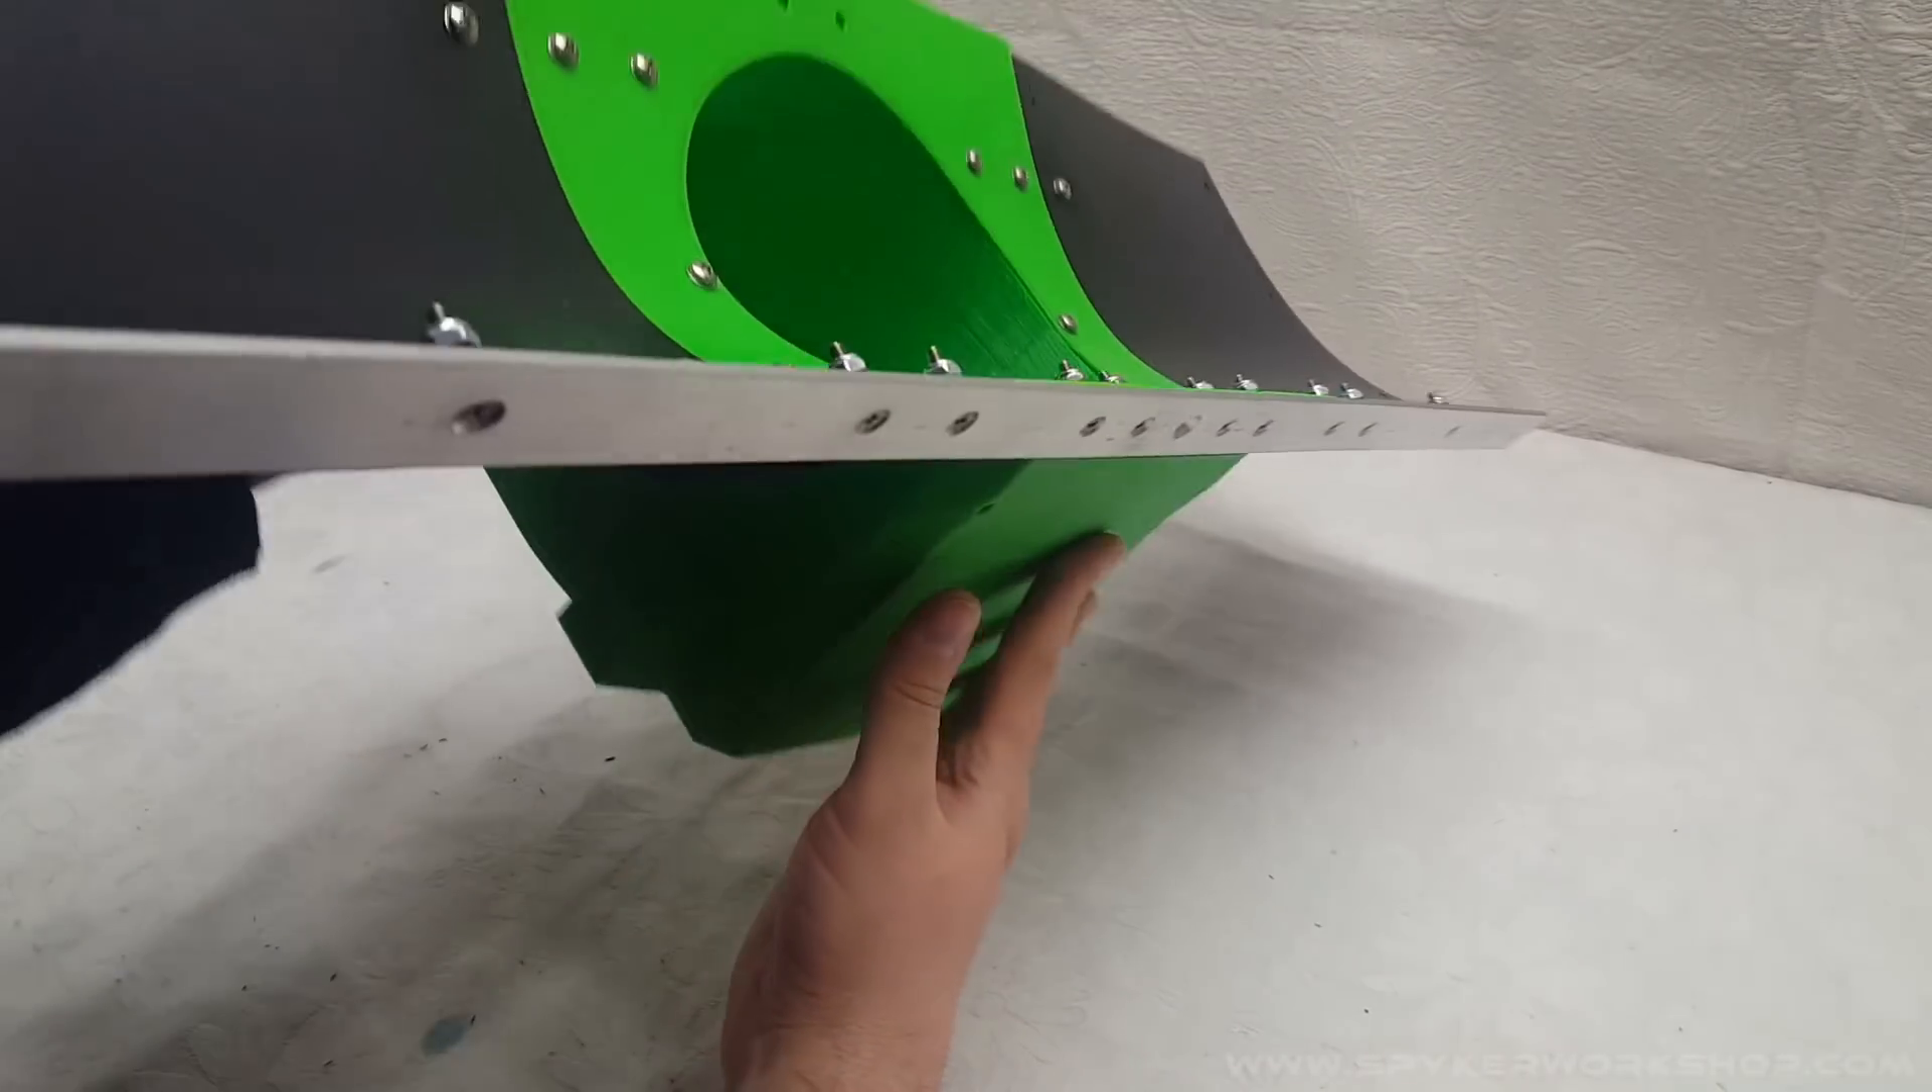And here I have the scraper blade connected.